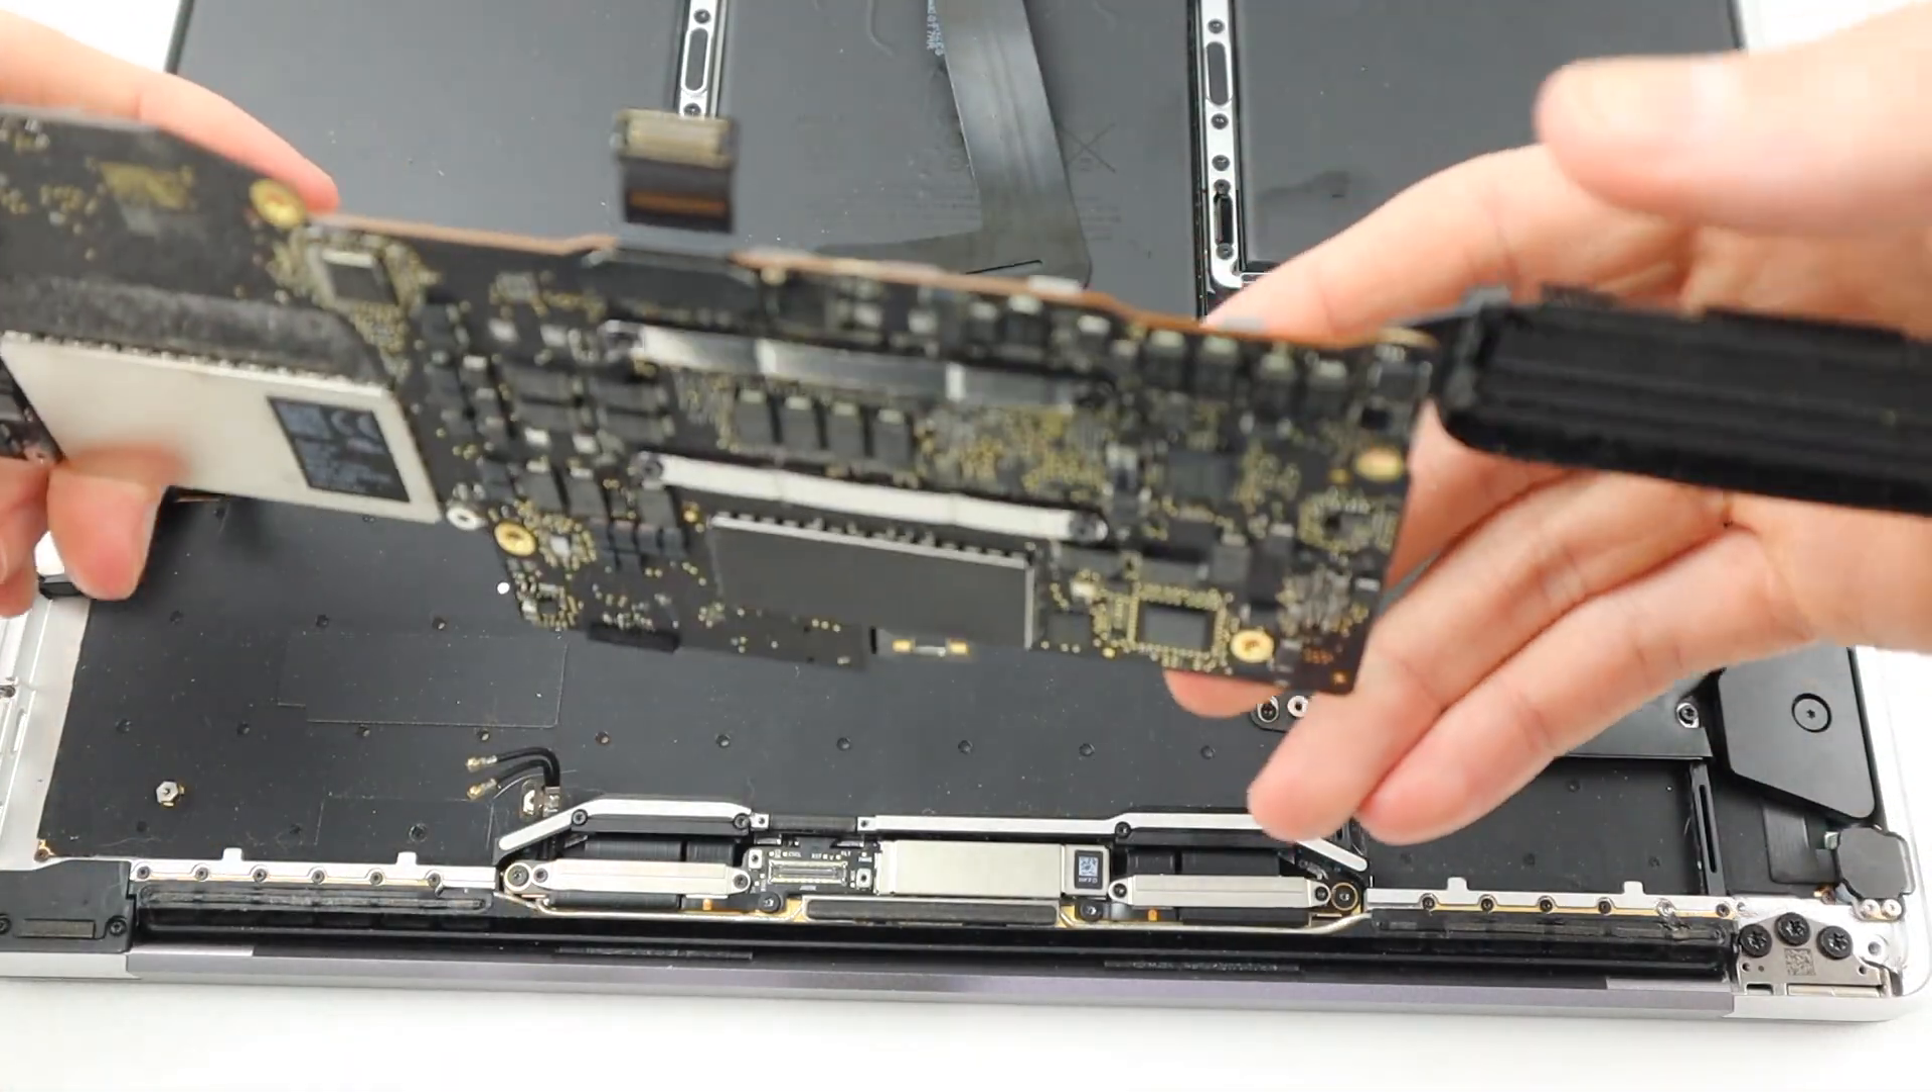With the logic board finally removed, we can take a closer look at it with some high resolution photos.